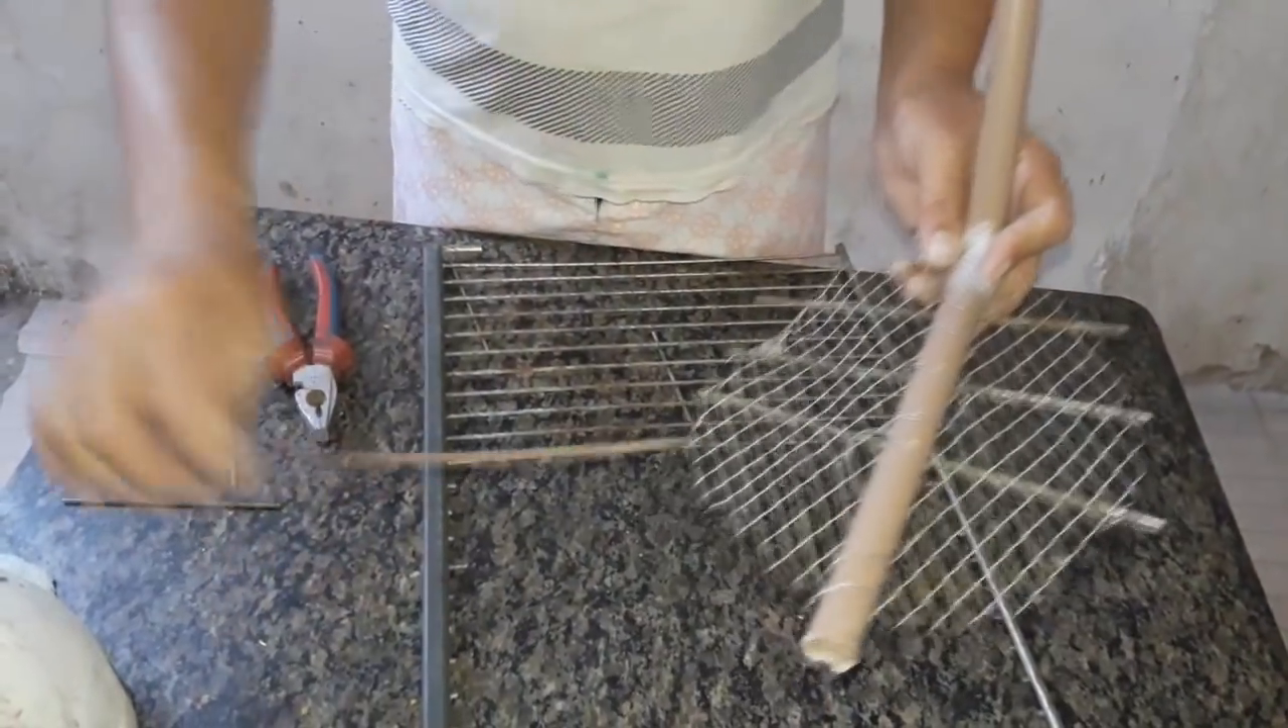Eu já coloquei aqui a telinha.